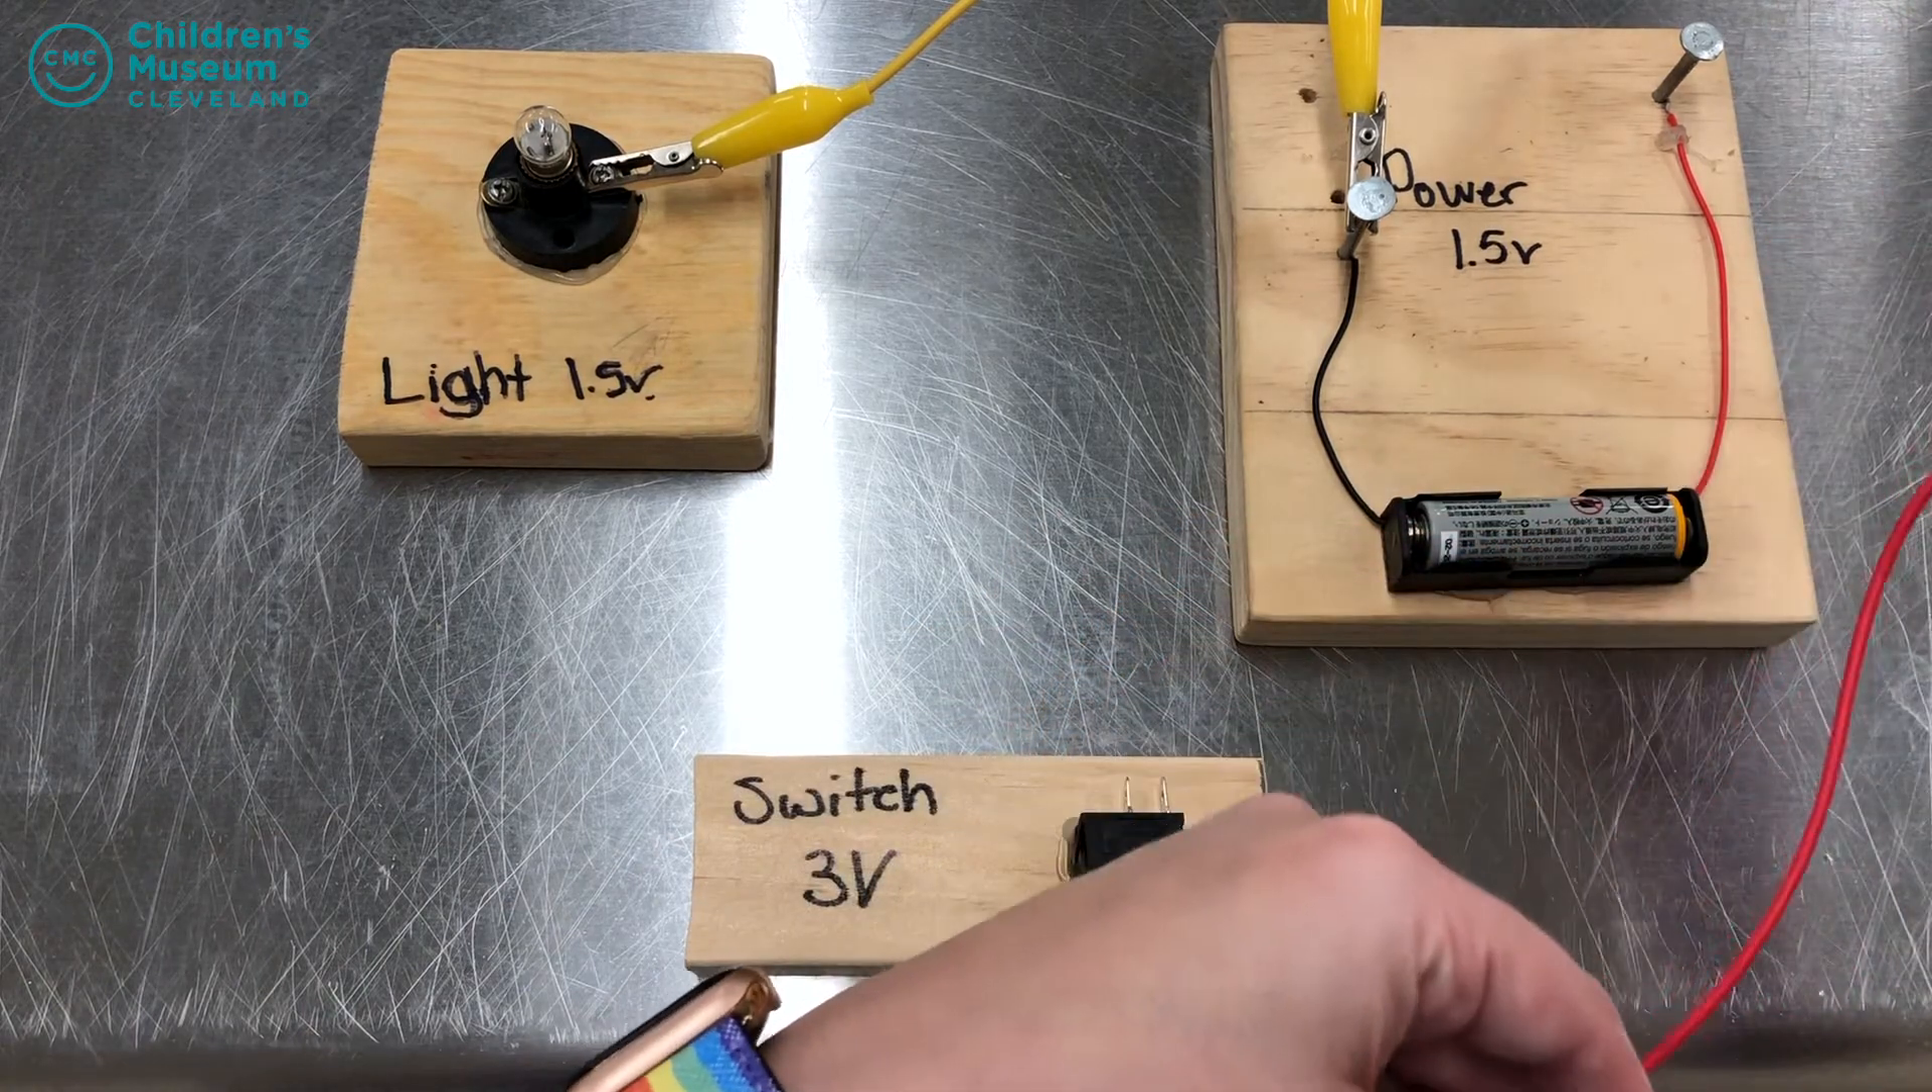As you can see, my light didn't turn on because I still have open parts of my circuit I still need to fill in.